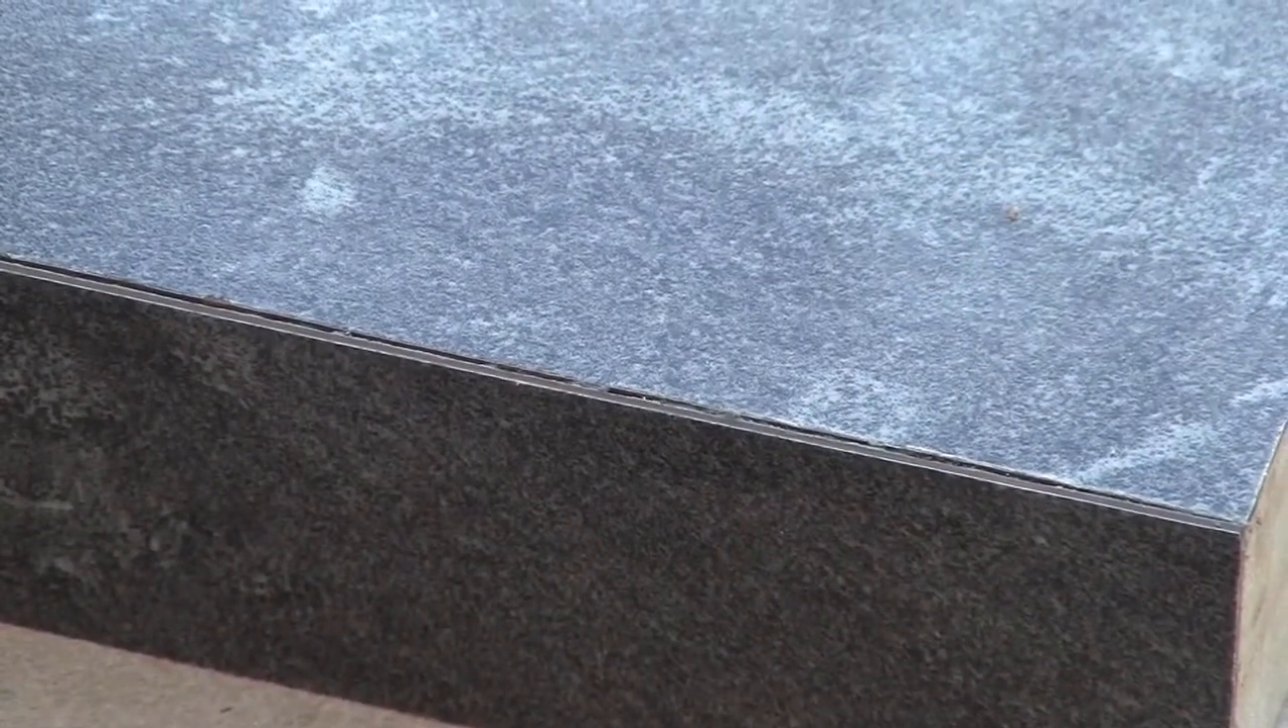I can see a little bit of a gap but it's not that noticeable it is kind of noticeable.